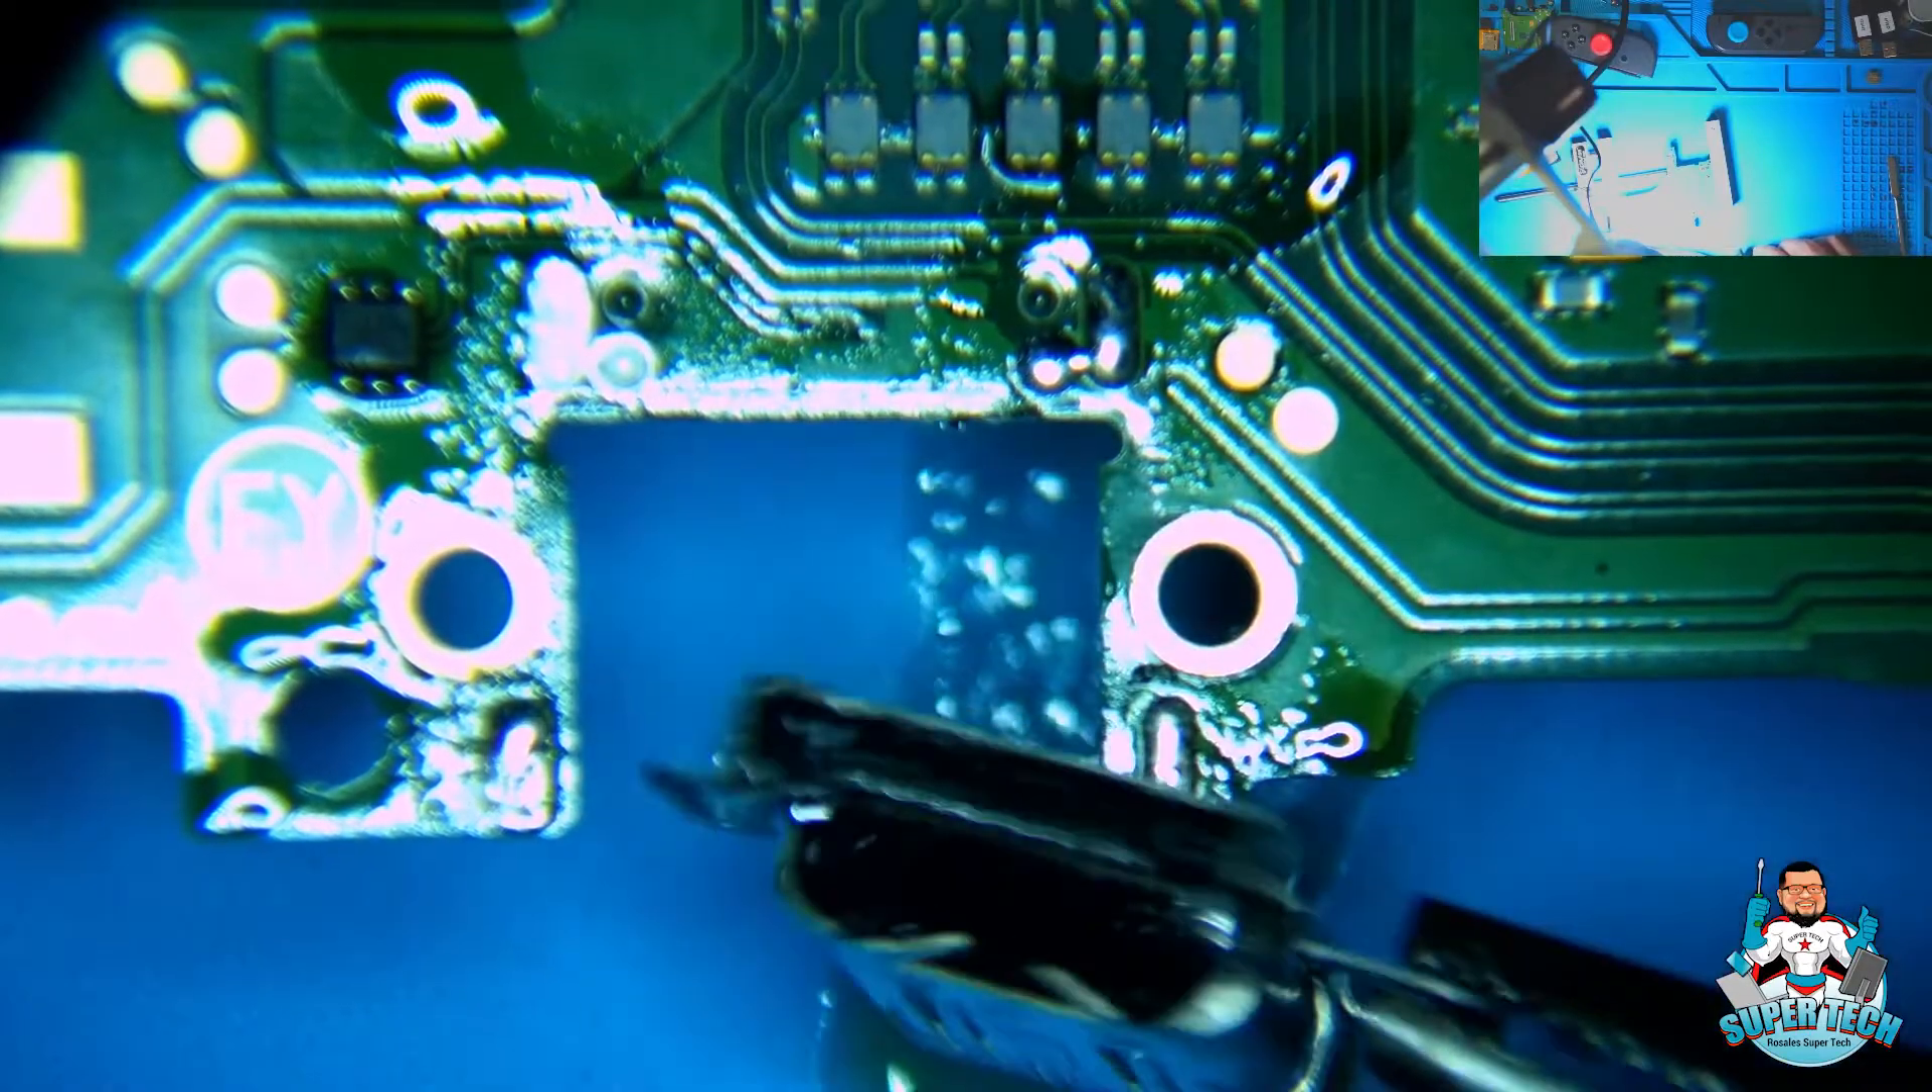There we go, we got the port off. I don't see that any pads were torn, that's good.